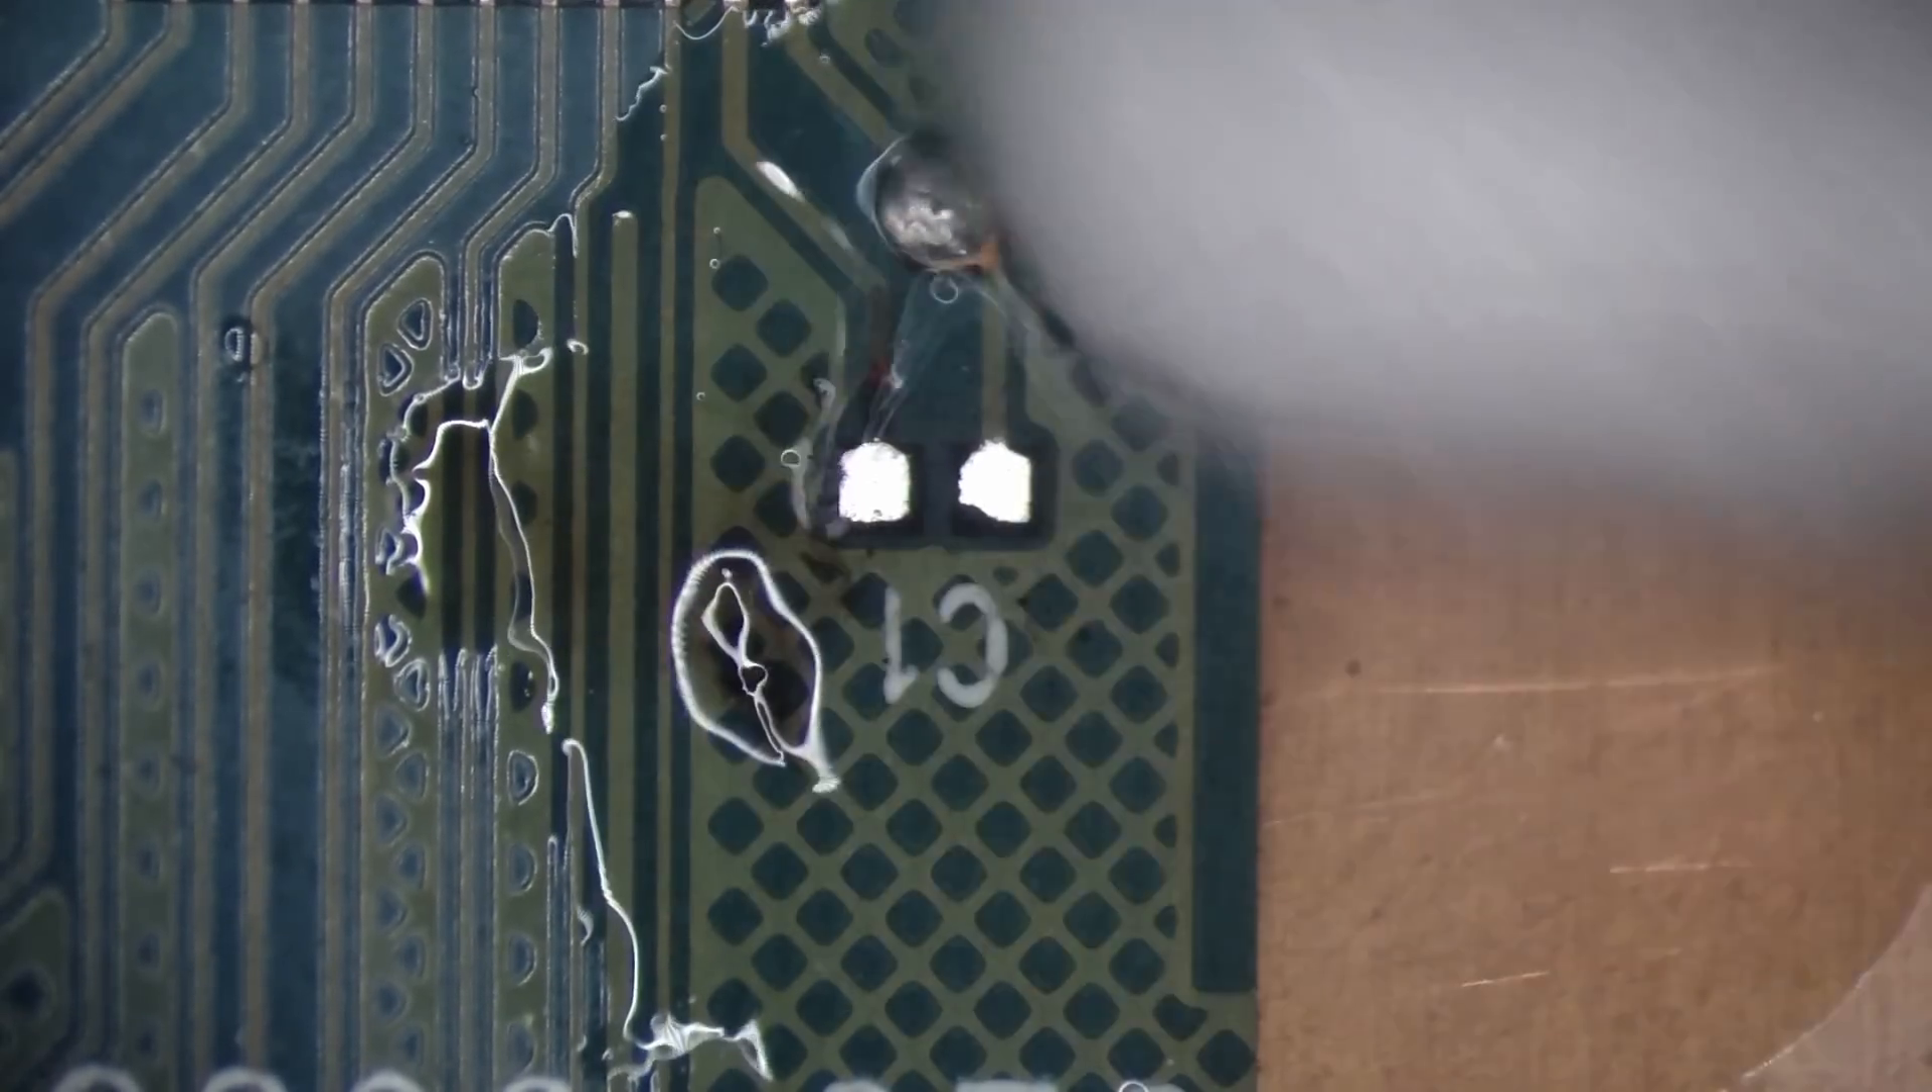Nie będę jeszcze montował nowego kondensatora, bo ogólnie nawet nie wiem jaka wartość ma być.